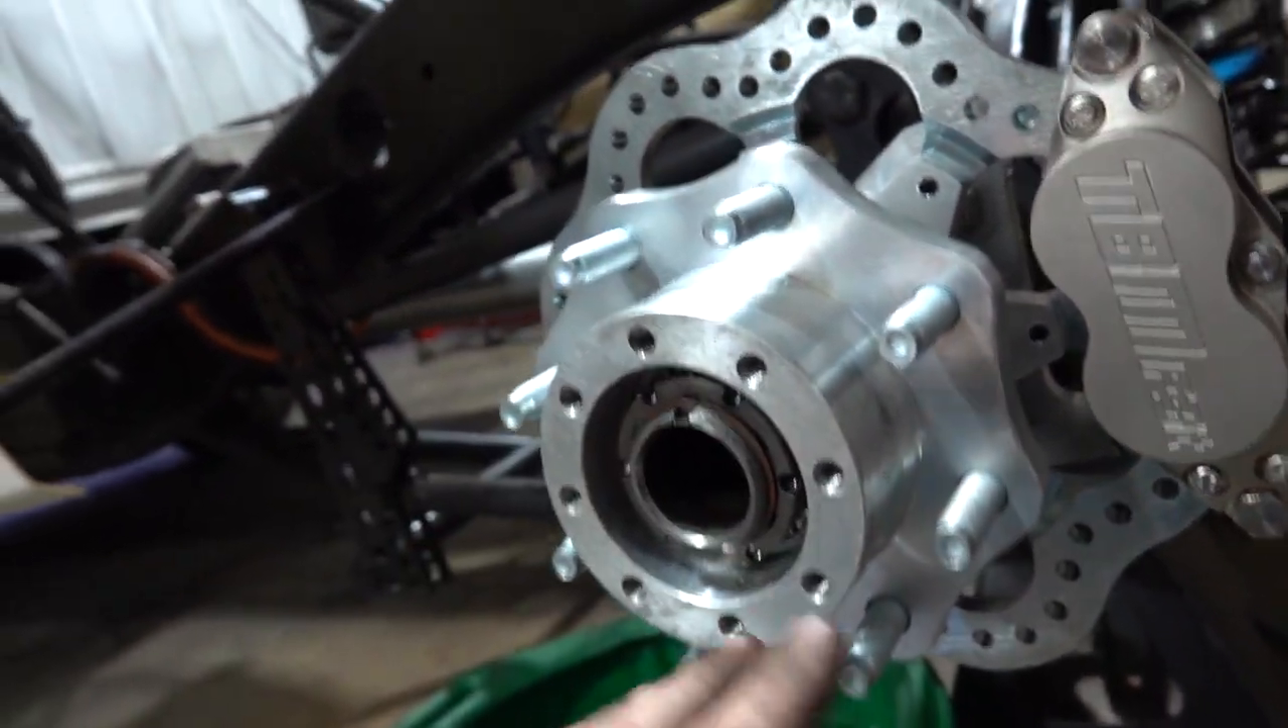So I did not put the axle back in yet.